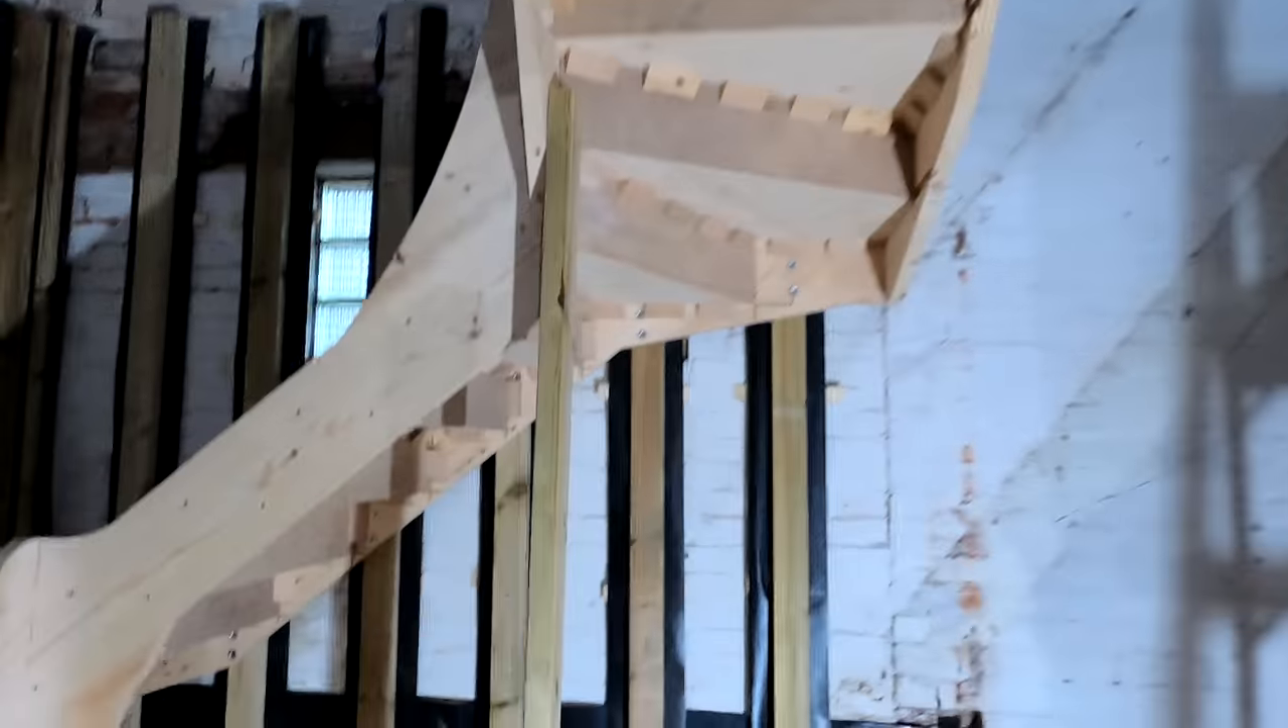So, the staircase is in.